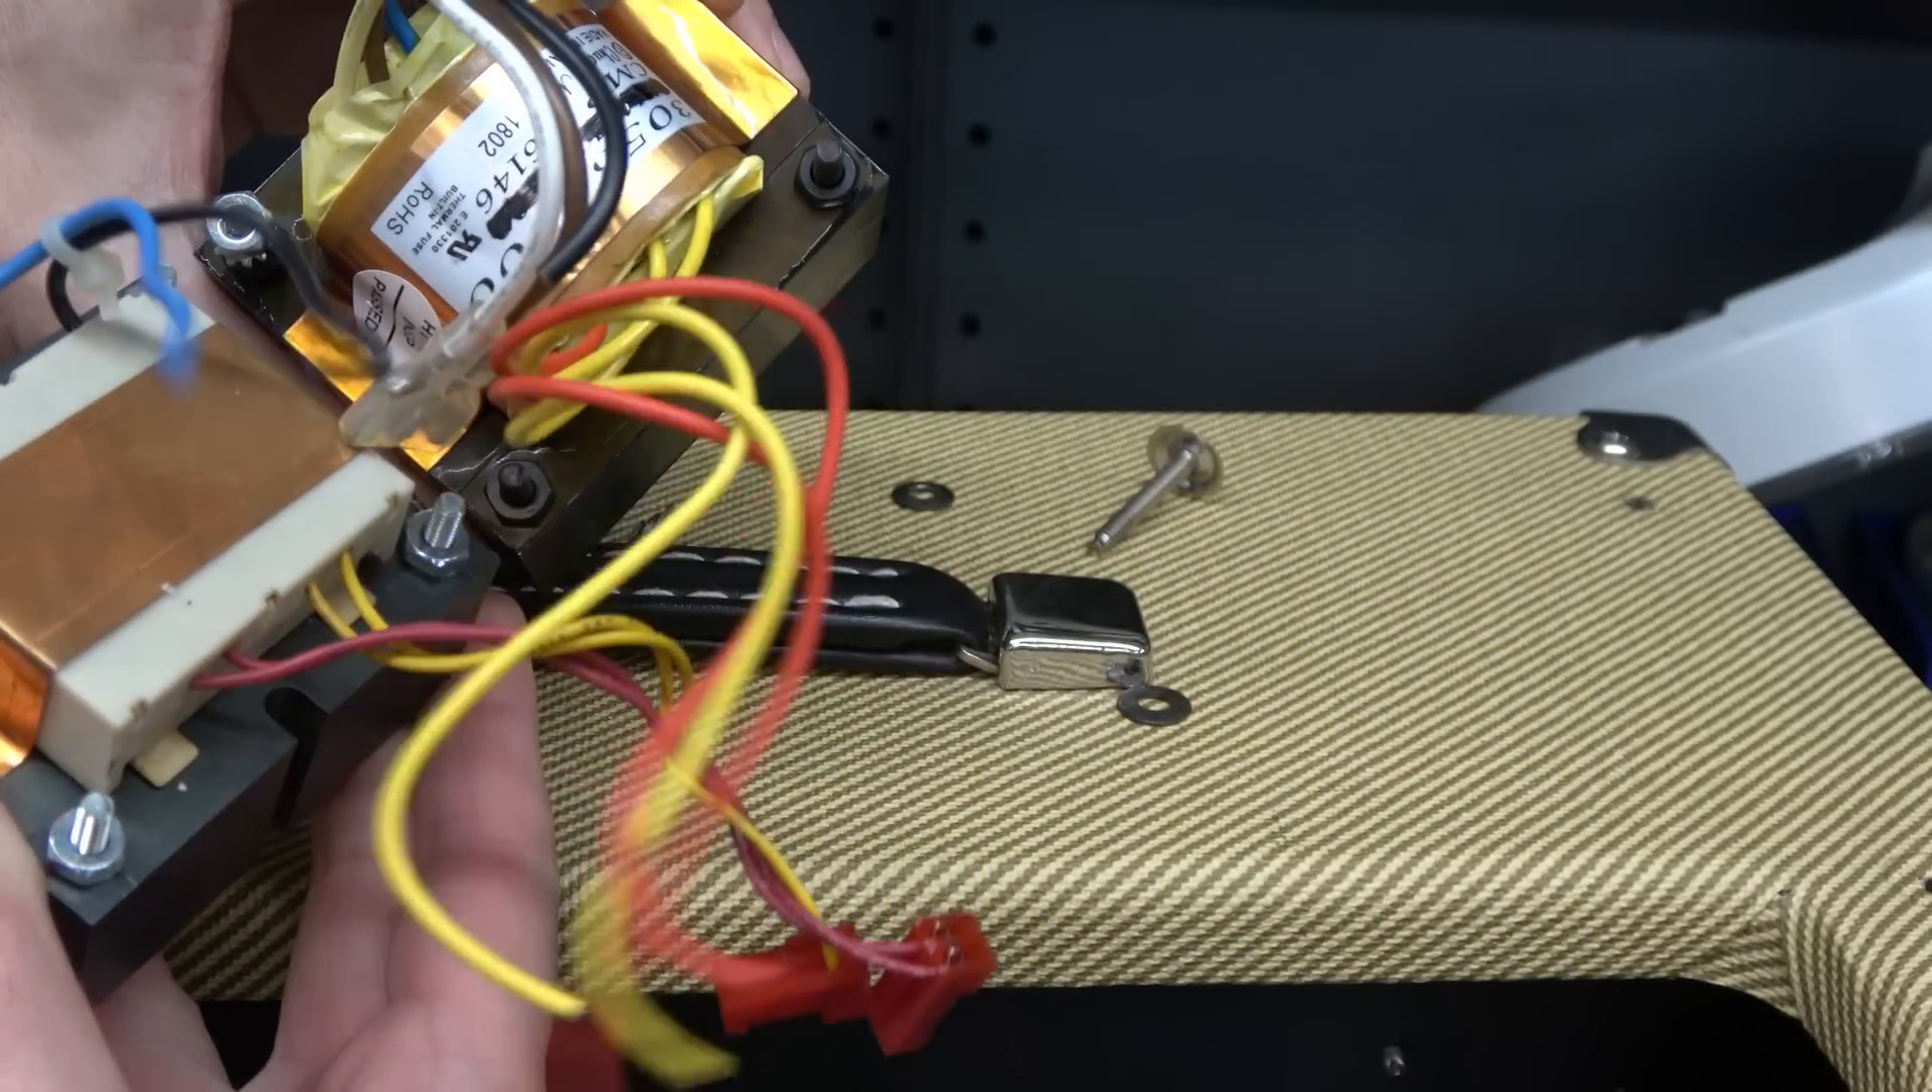So here's the original power transformer removed with those little pigtail push on connectors.